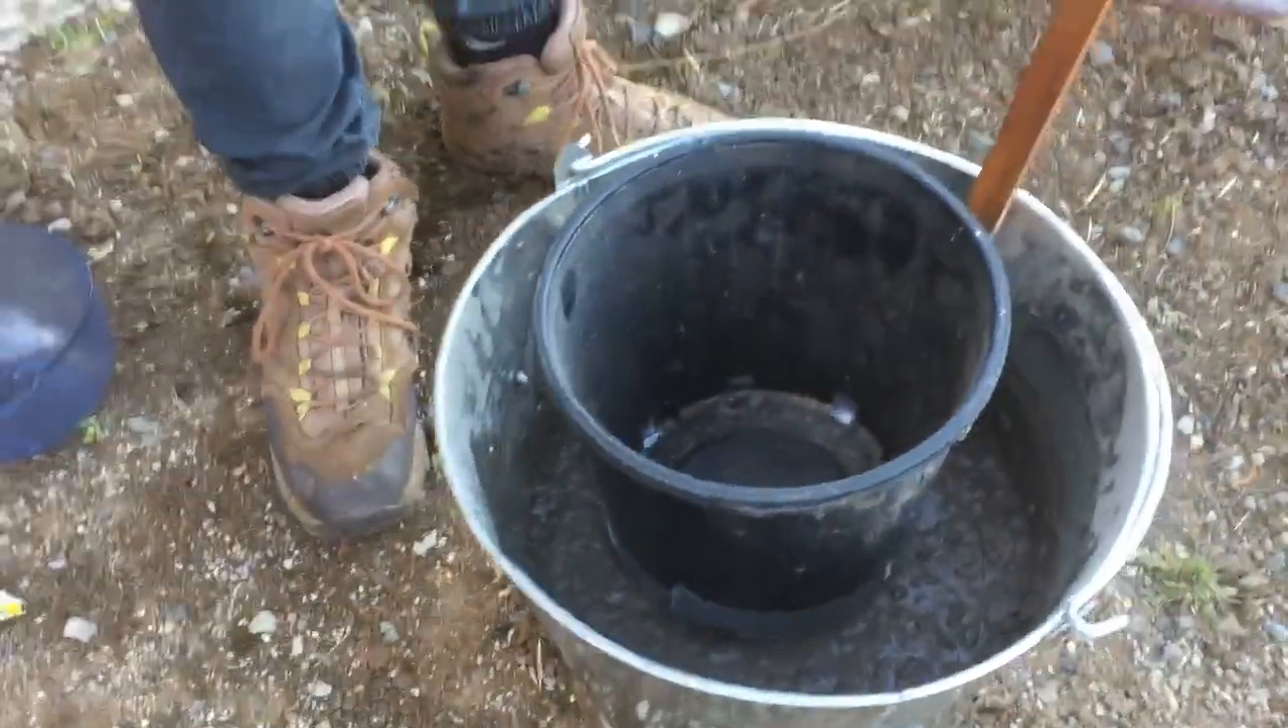So we're going to push the bucket in to see how much space it actually takes up and that's looking pretty good.